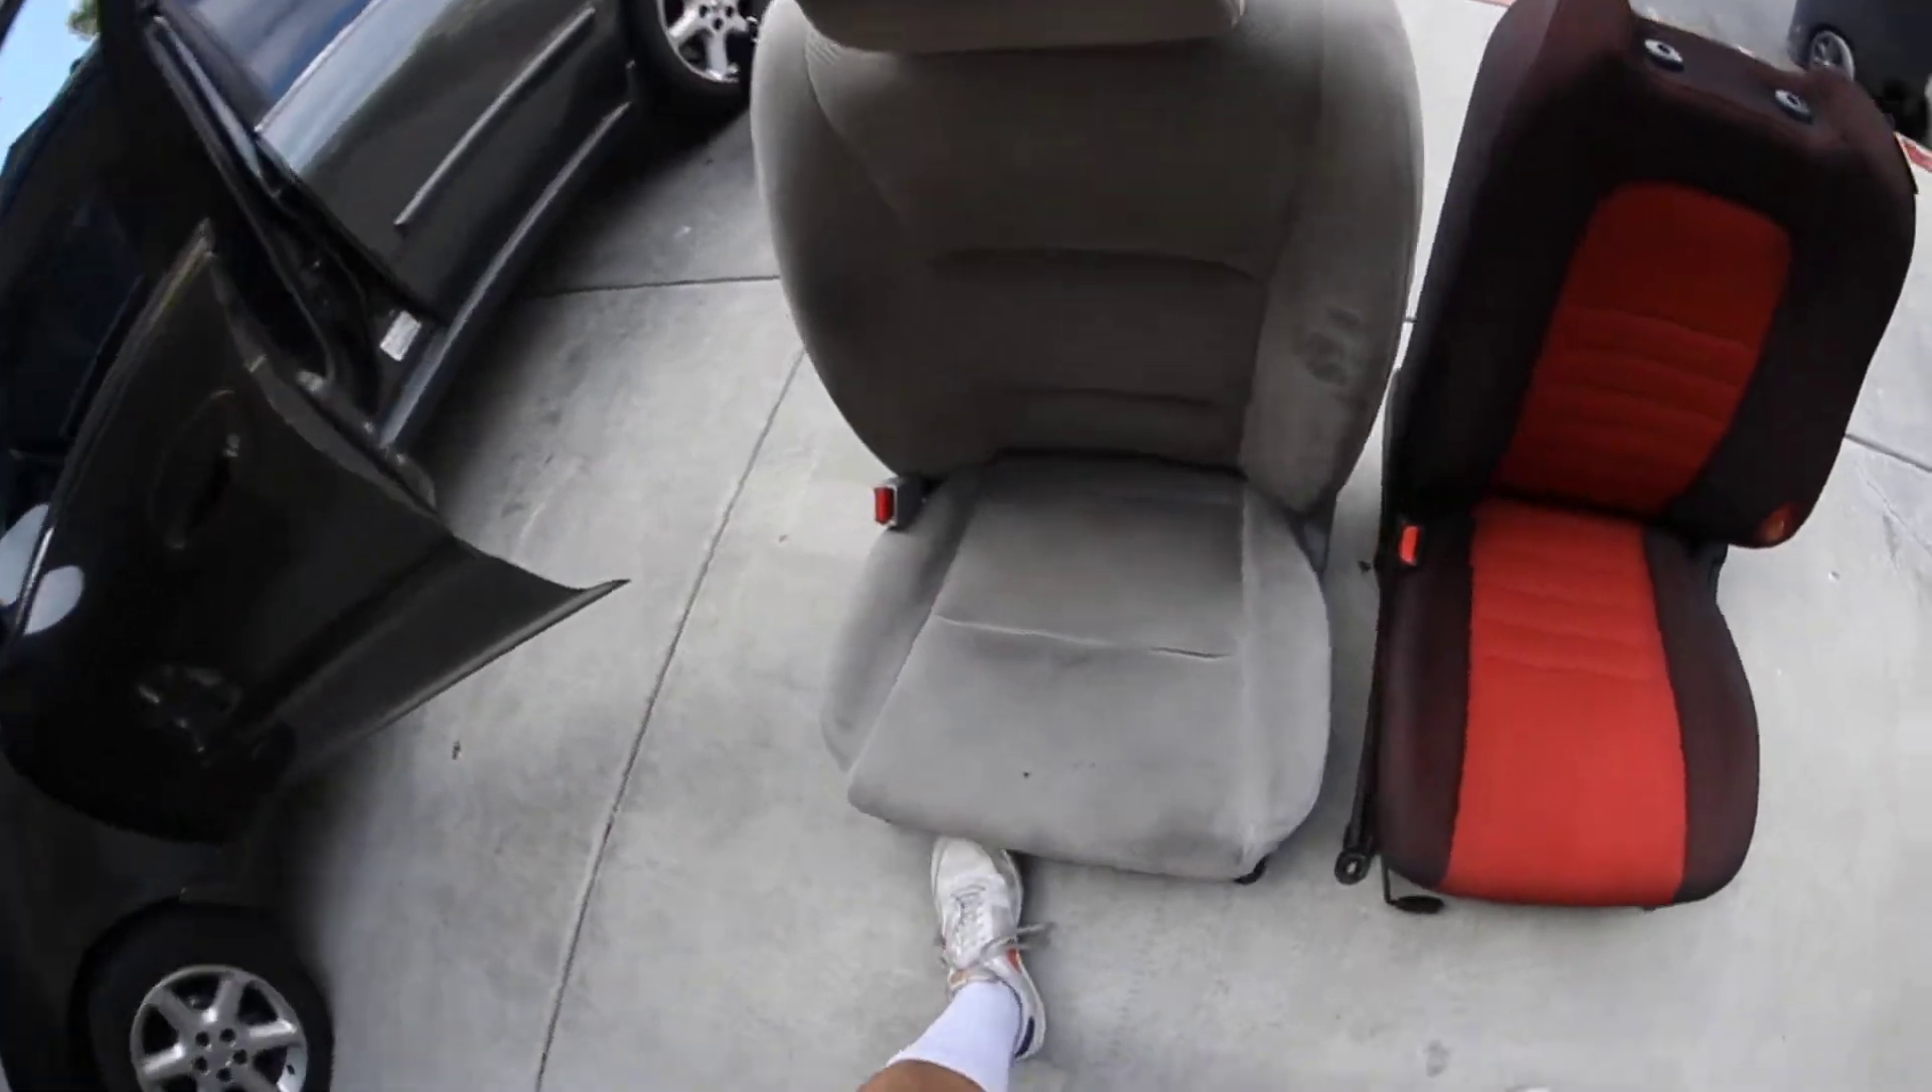Alright, so right now I've already got the driver side seat out.